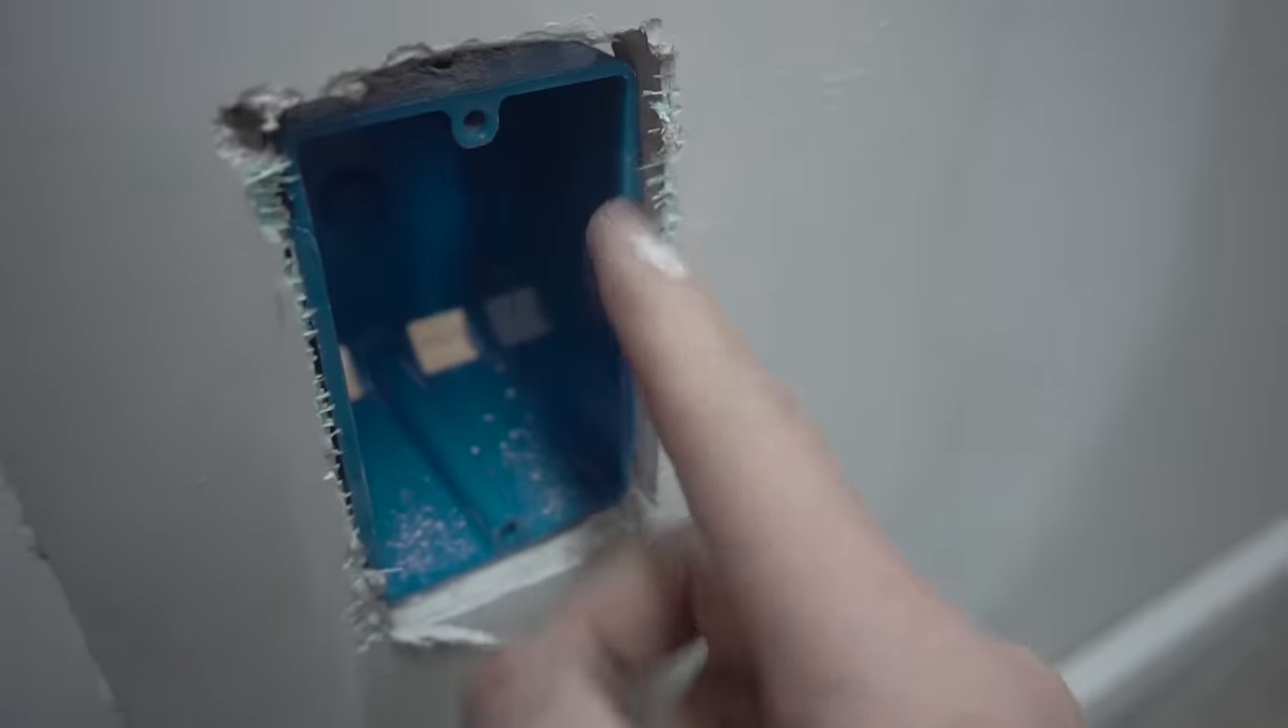Looking at here, you see how the J -Box is way deep, and you see that the drywall is proud of the J -Box itself.